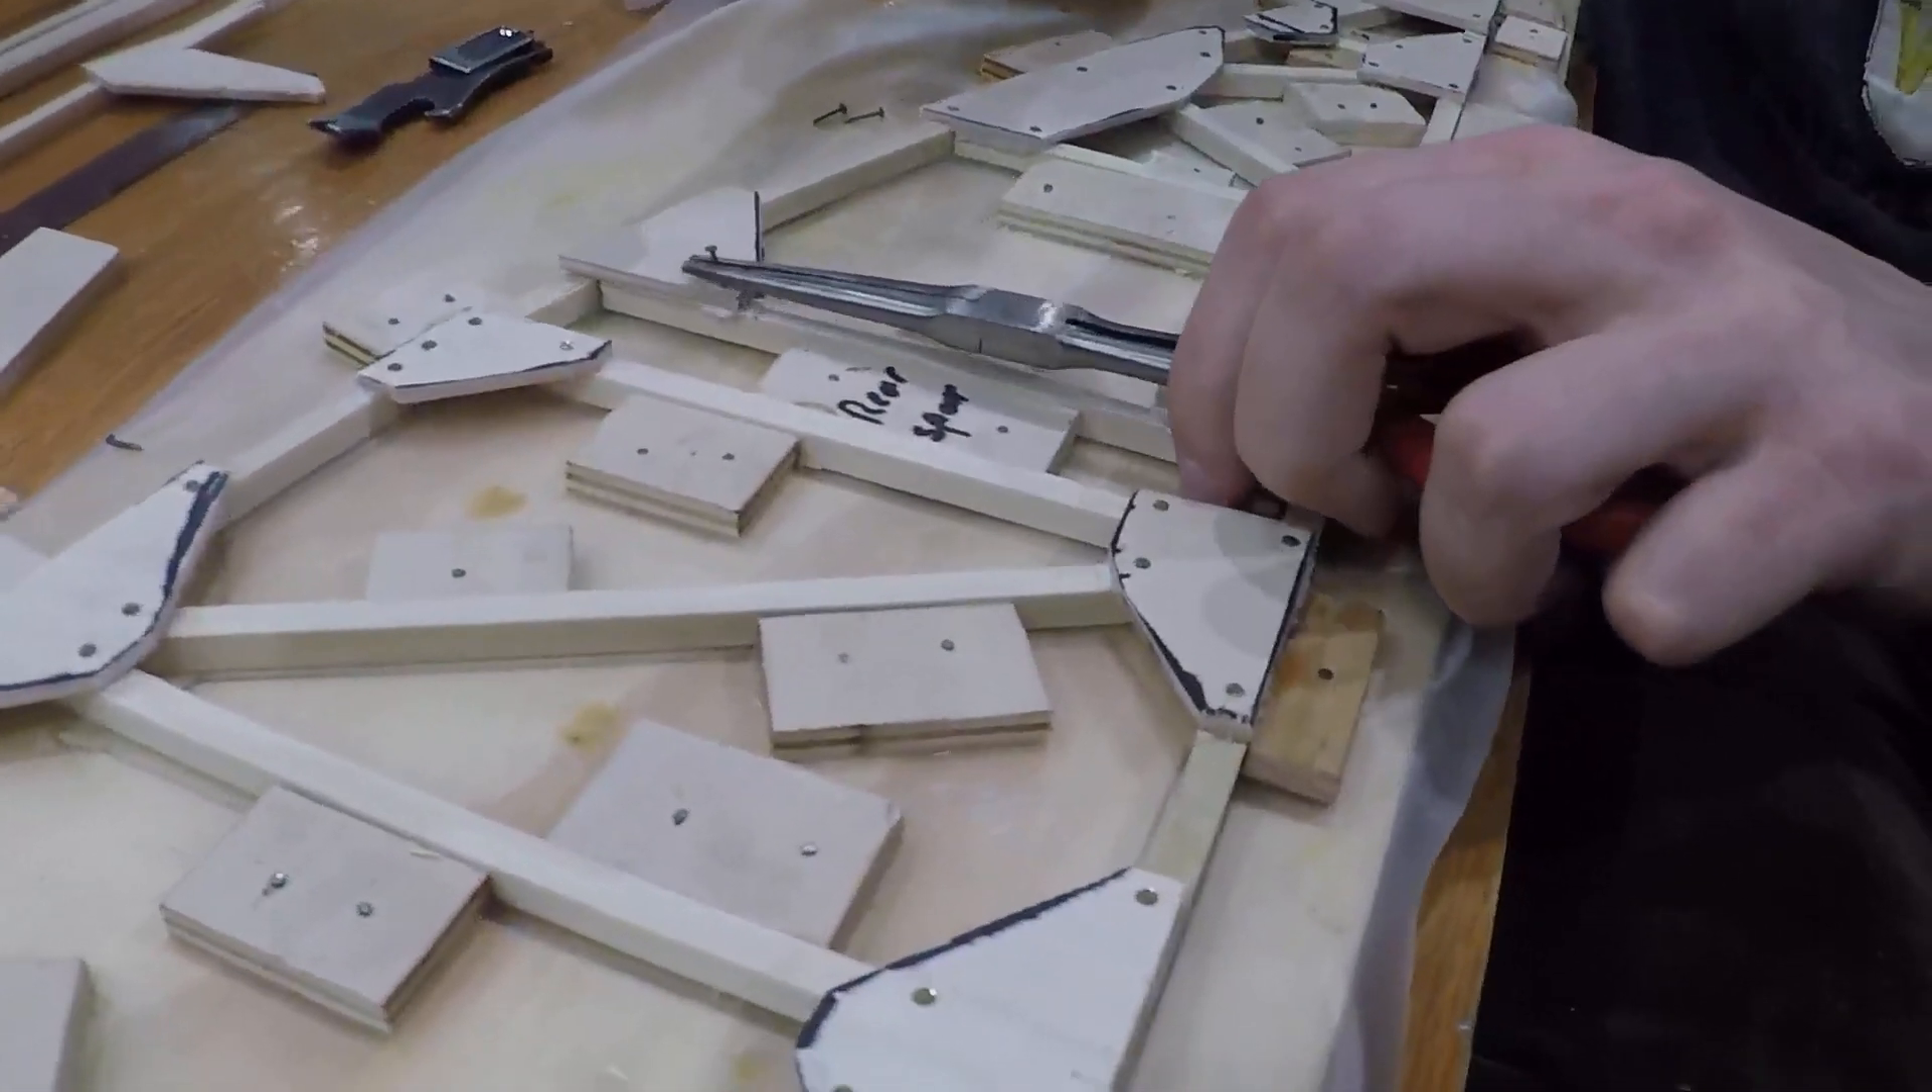So, Josh went through and we glued all these gusset plates in here, put a couple of nails in each one just to hold them.